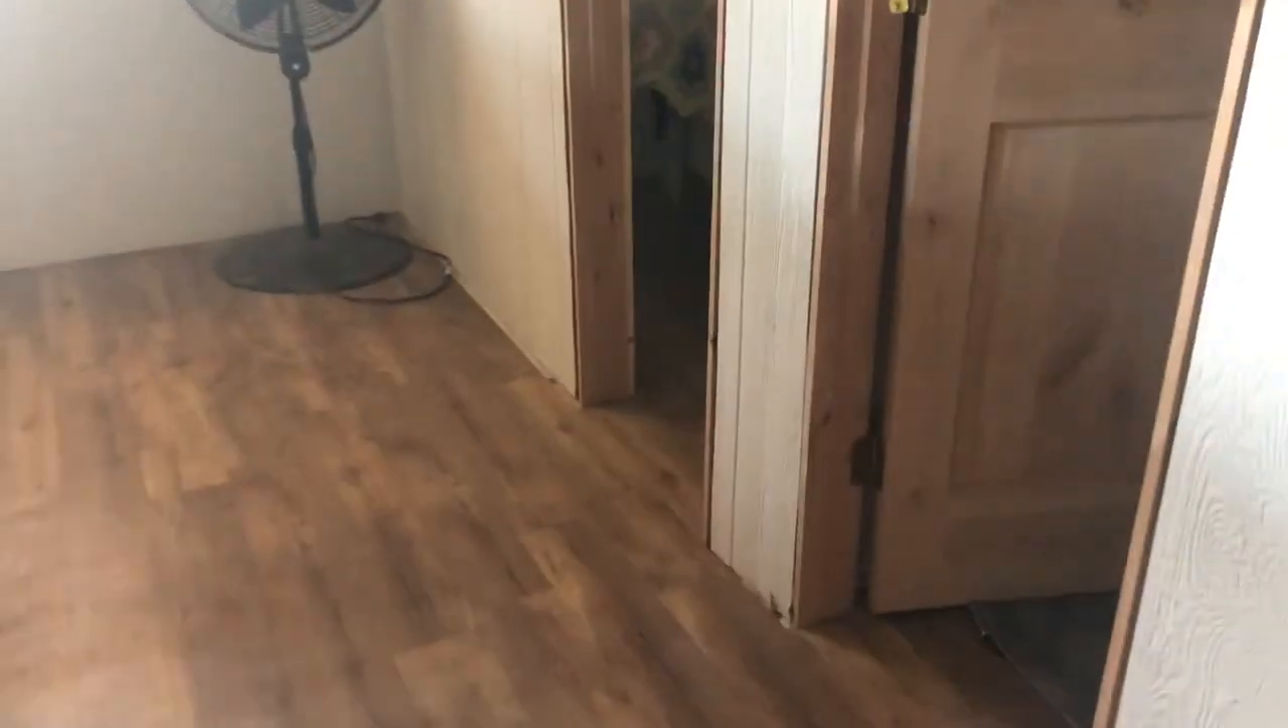We've got all the flooring is in.